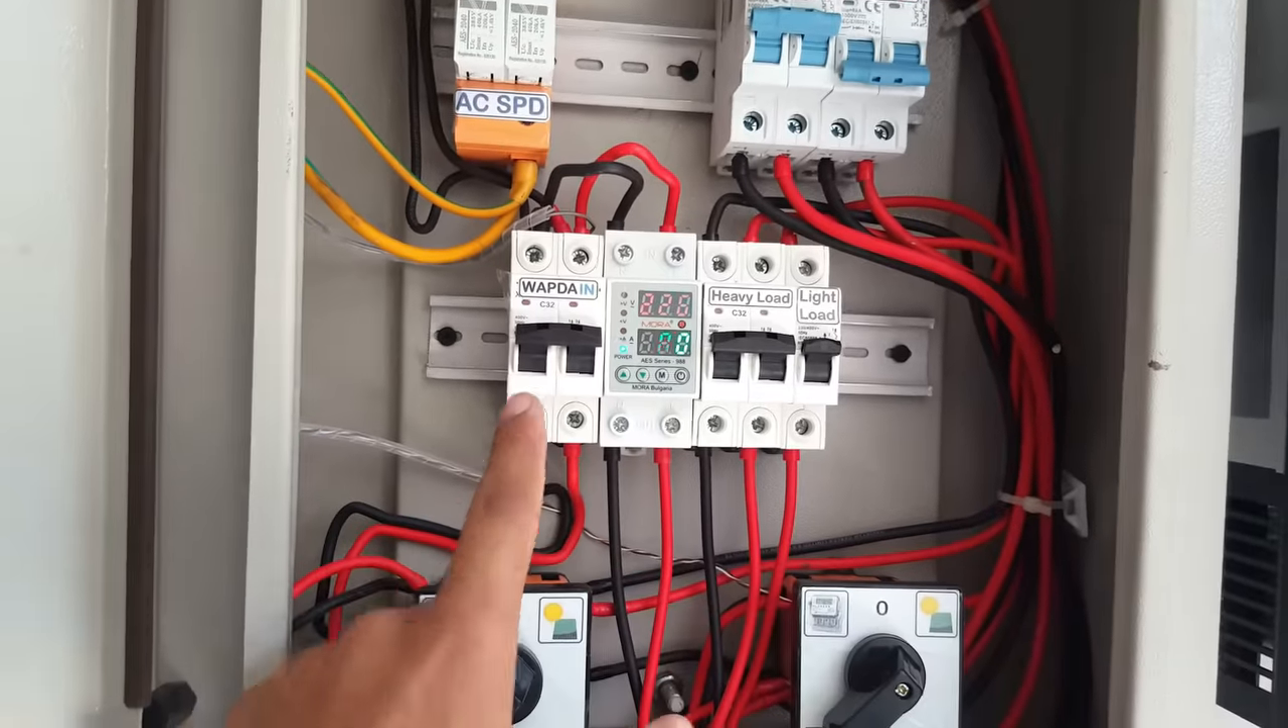بریکر ہم نے پہلے ہی لگا دیا ہے تاریں بھی ڈال دی ہیں۔